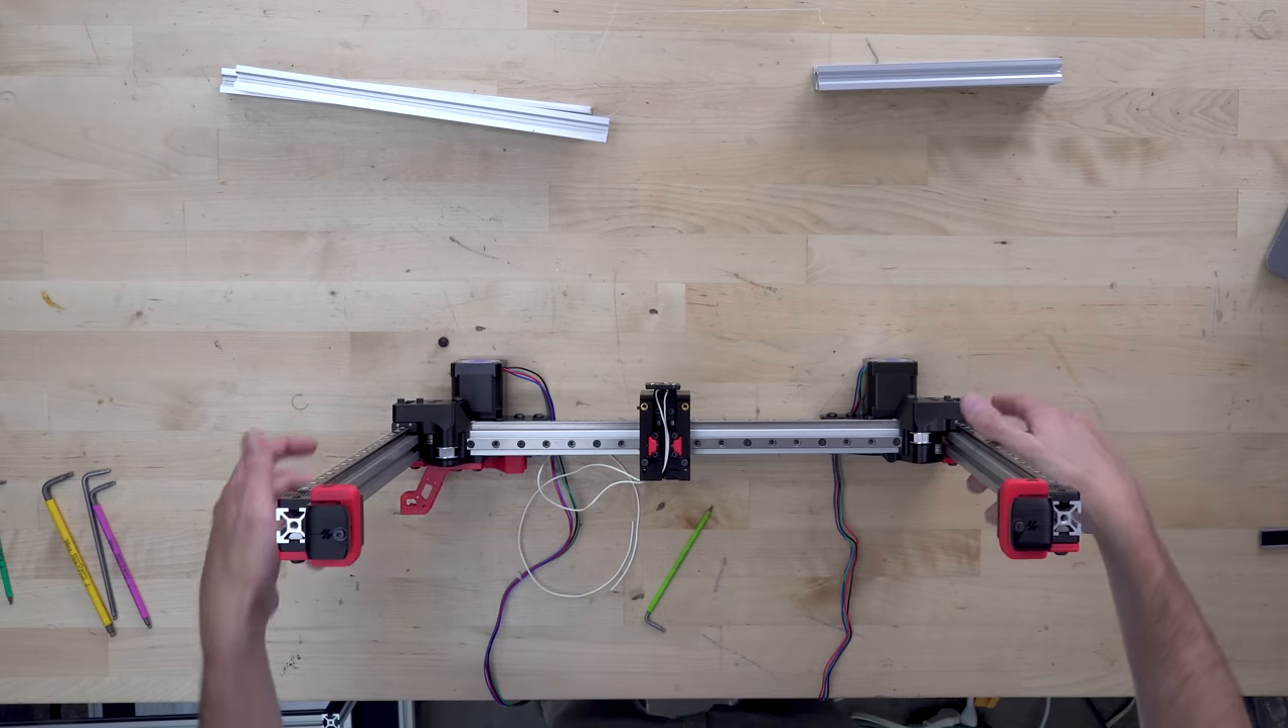The last thing I need to do before installing the belts was to put the tool carriage on its rails.